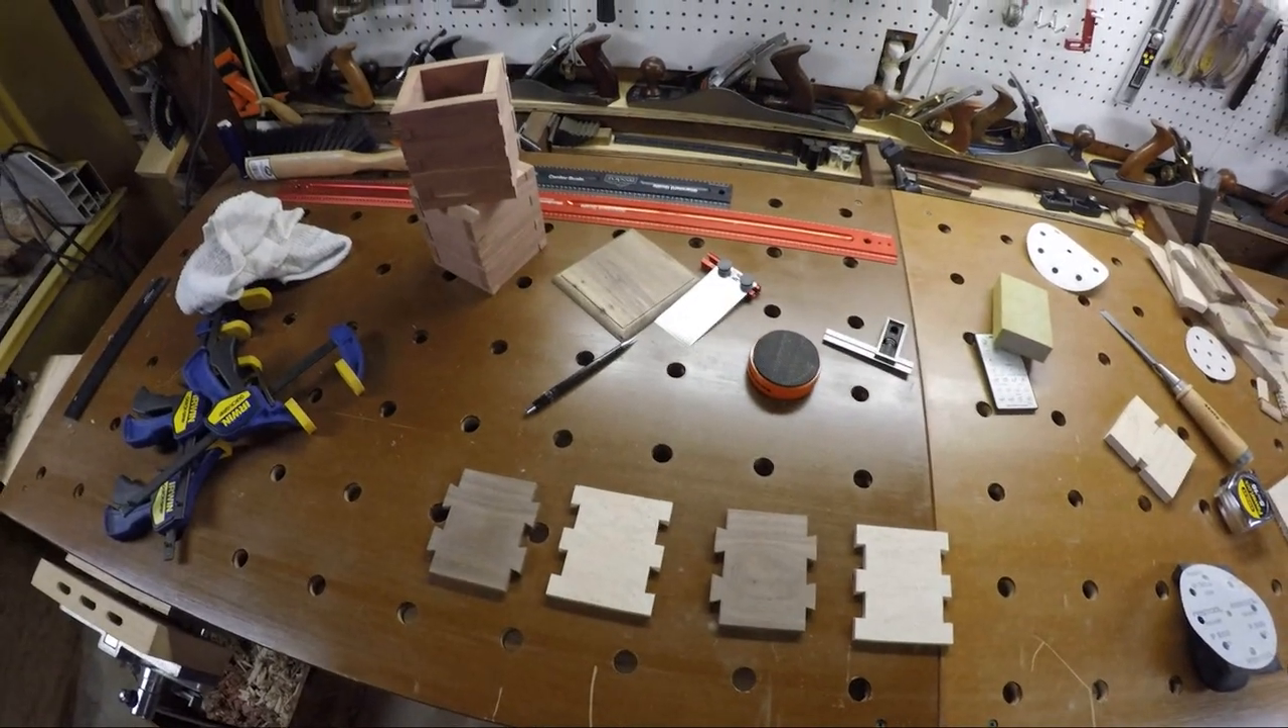We've got our box disassembled again.